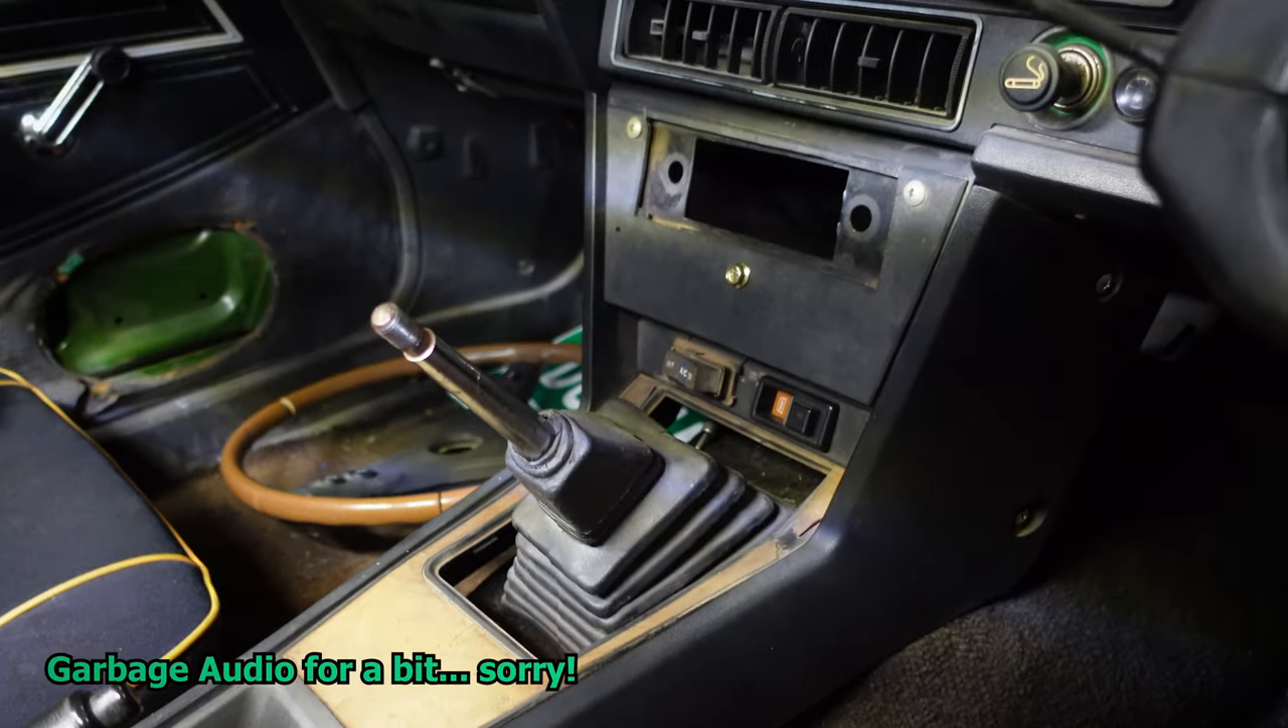So, one center console back in place.